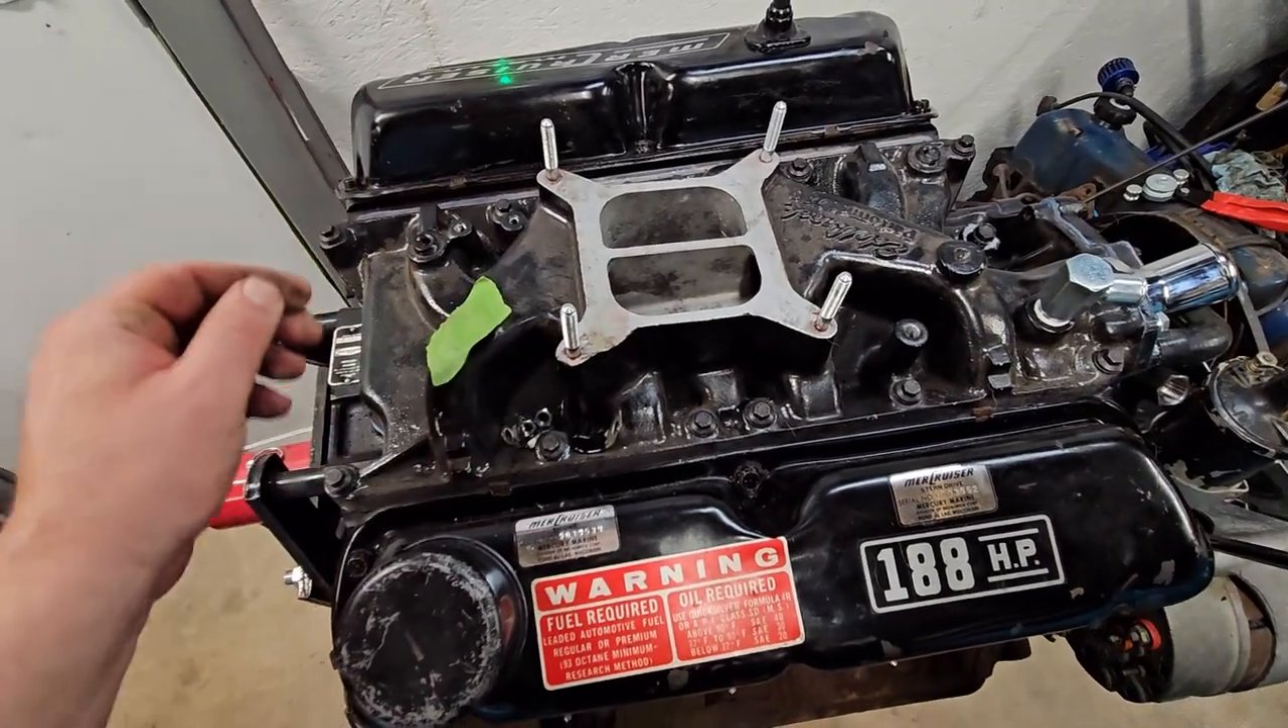Got the carb studs in.